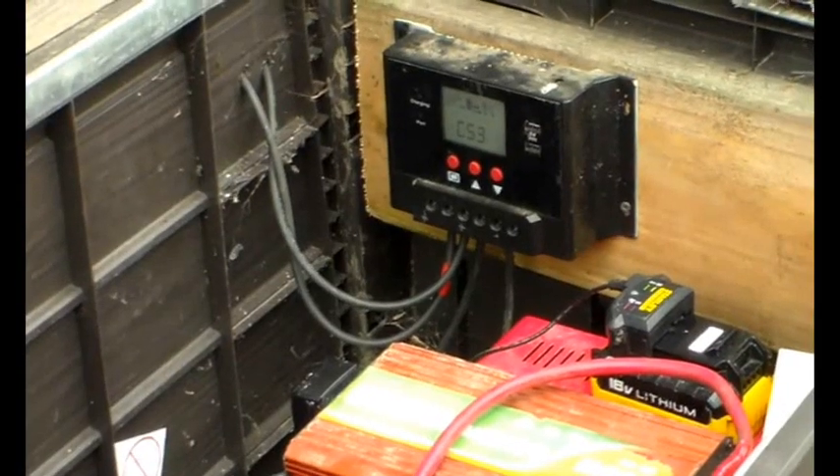And now we've got the charge controller wired up again.